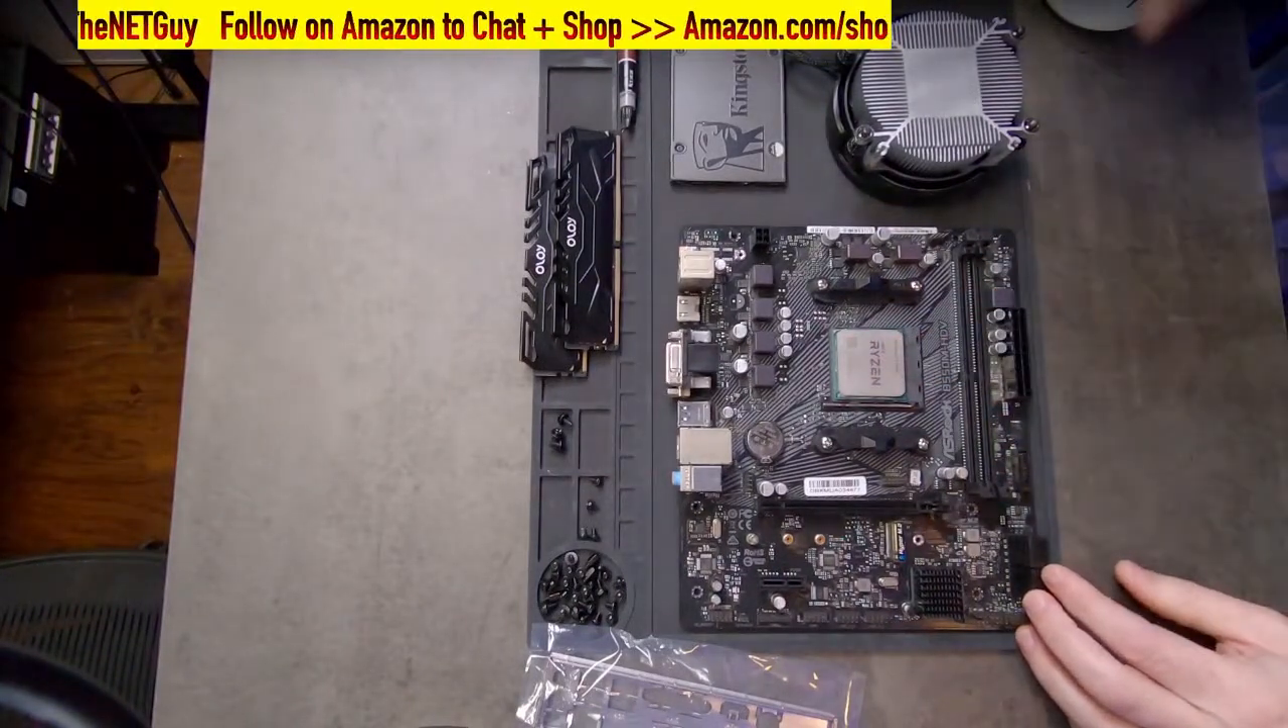So this is the motherboard and I've already taken the liberty of installing the Ryzen 5600 chip.